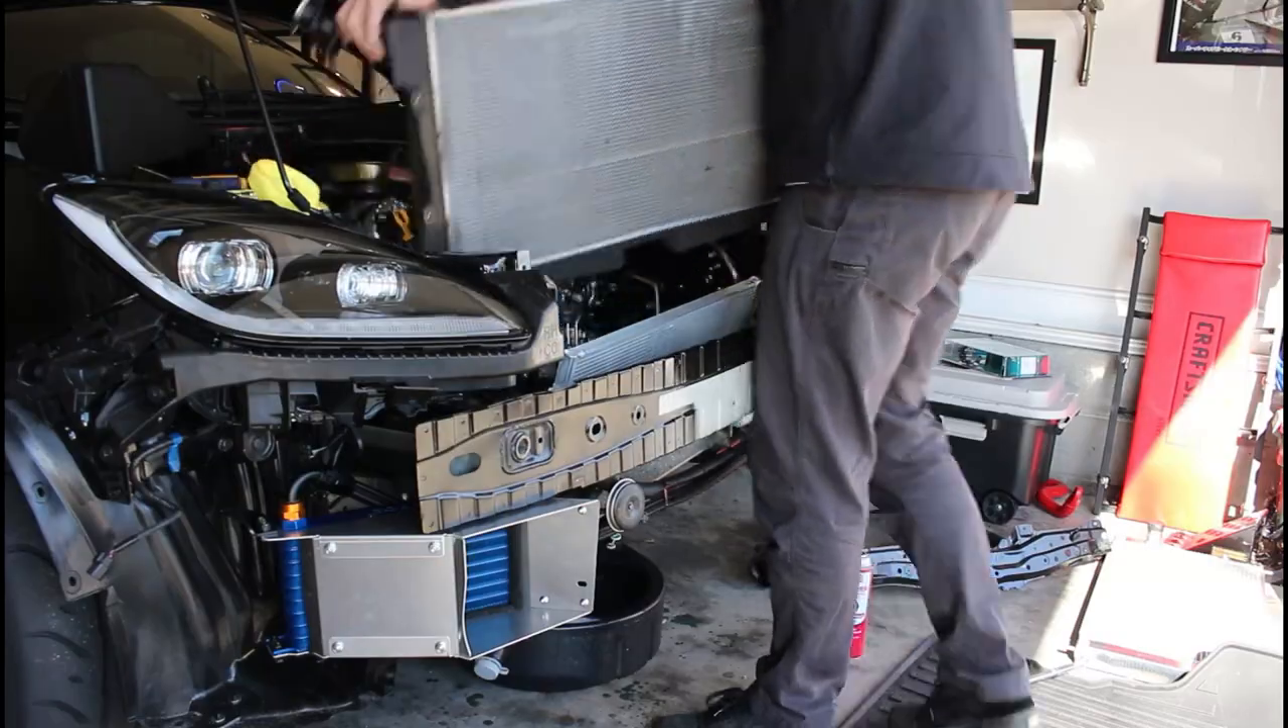All right so I got the radiator out.